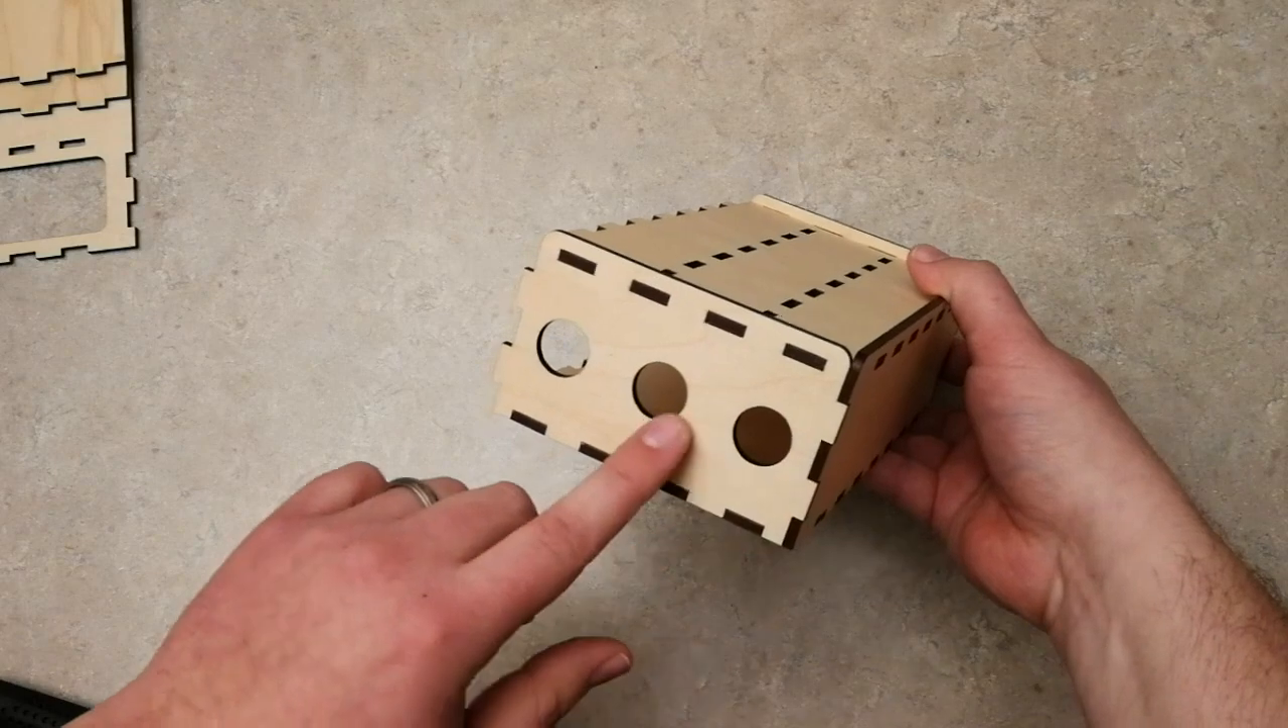So as you guys can see, I've got the entire front of the box assembled.